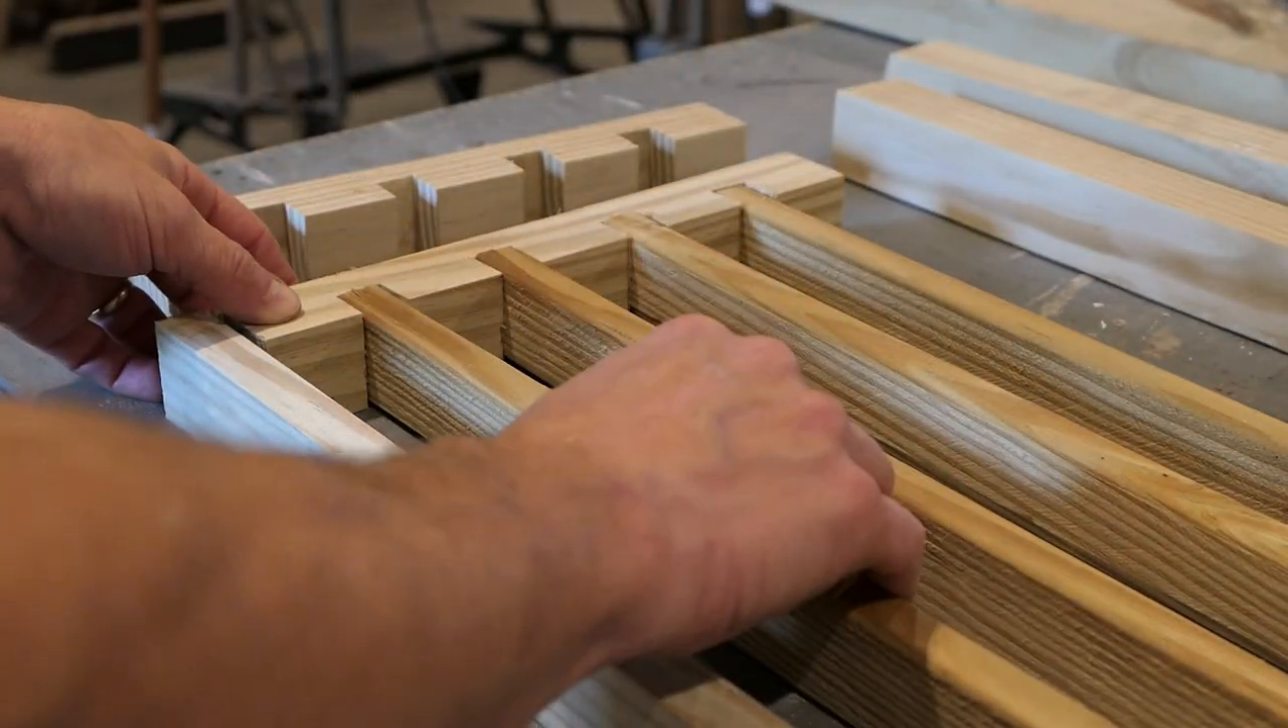All right so the deck or the base of our planter uh i made these slots here dados and then these vertical boards here just fit in there.